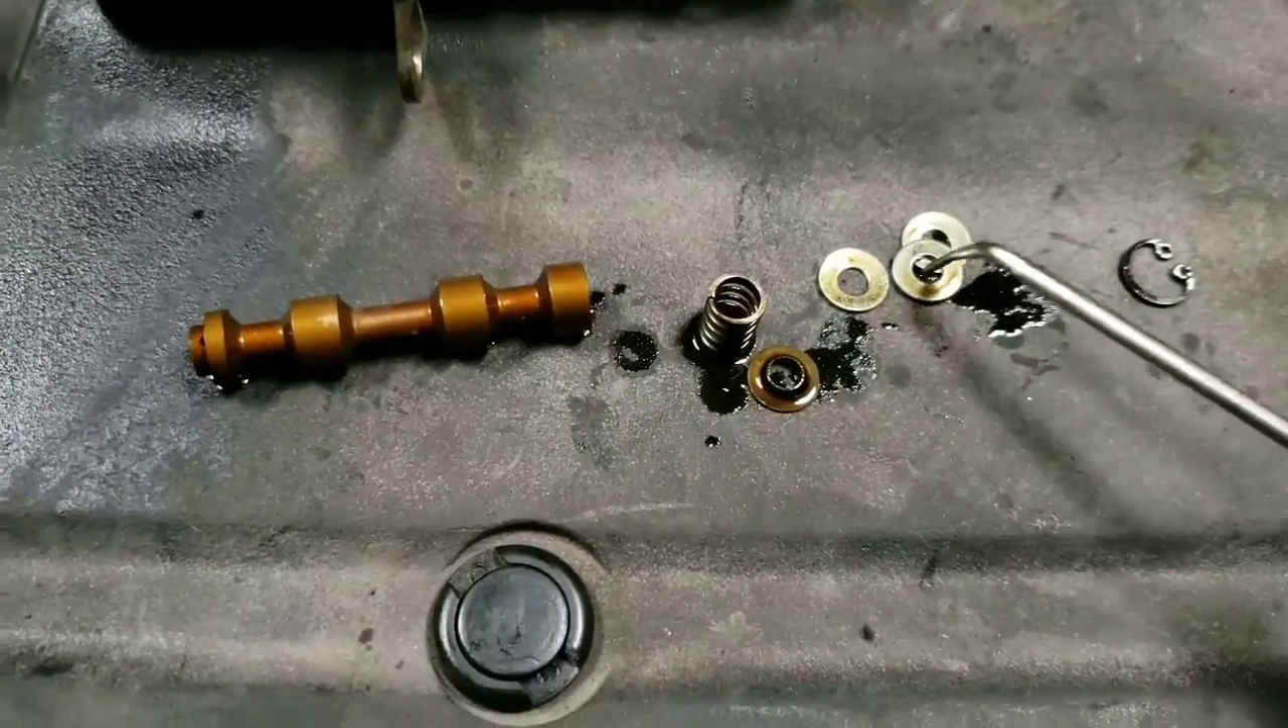Alrighty, so I've taken the solenoid apart and here's the piston, the spring, and the original washer.